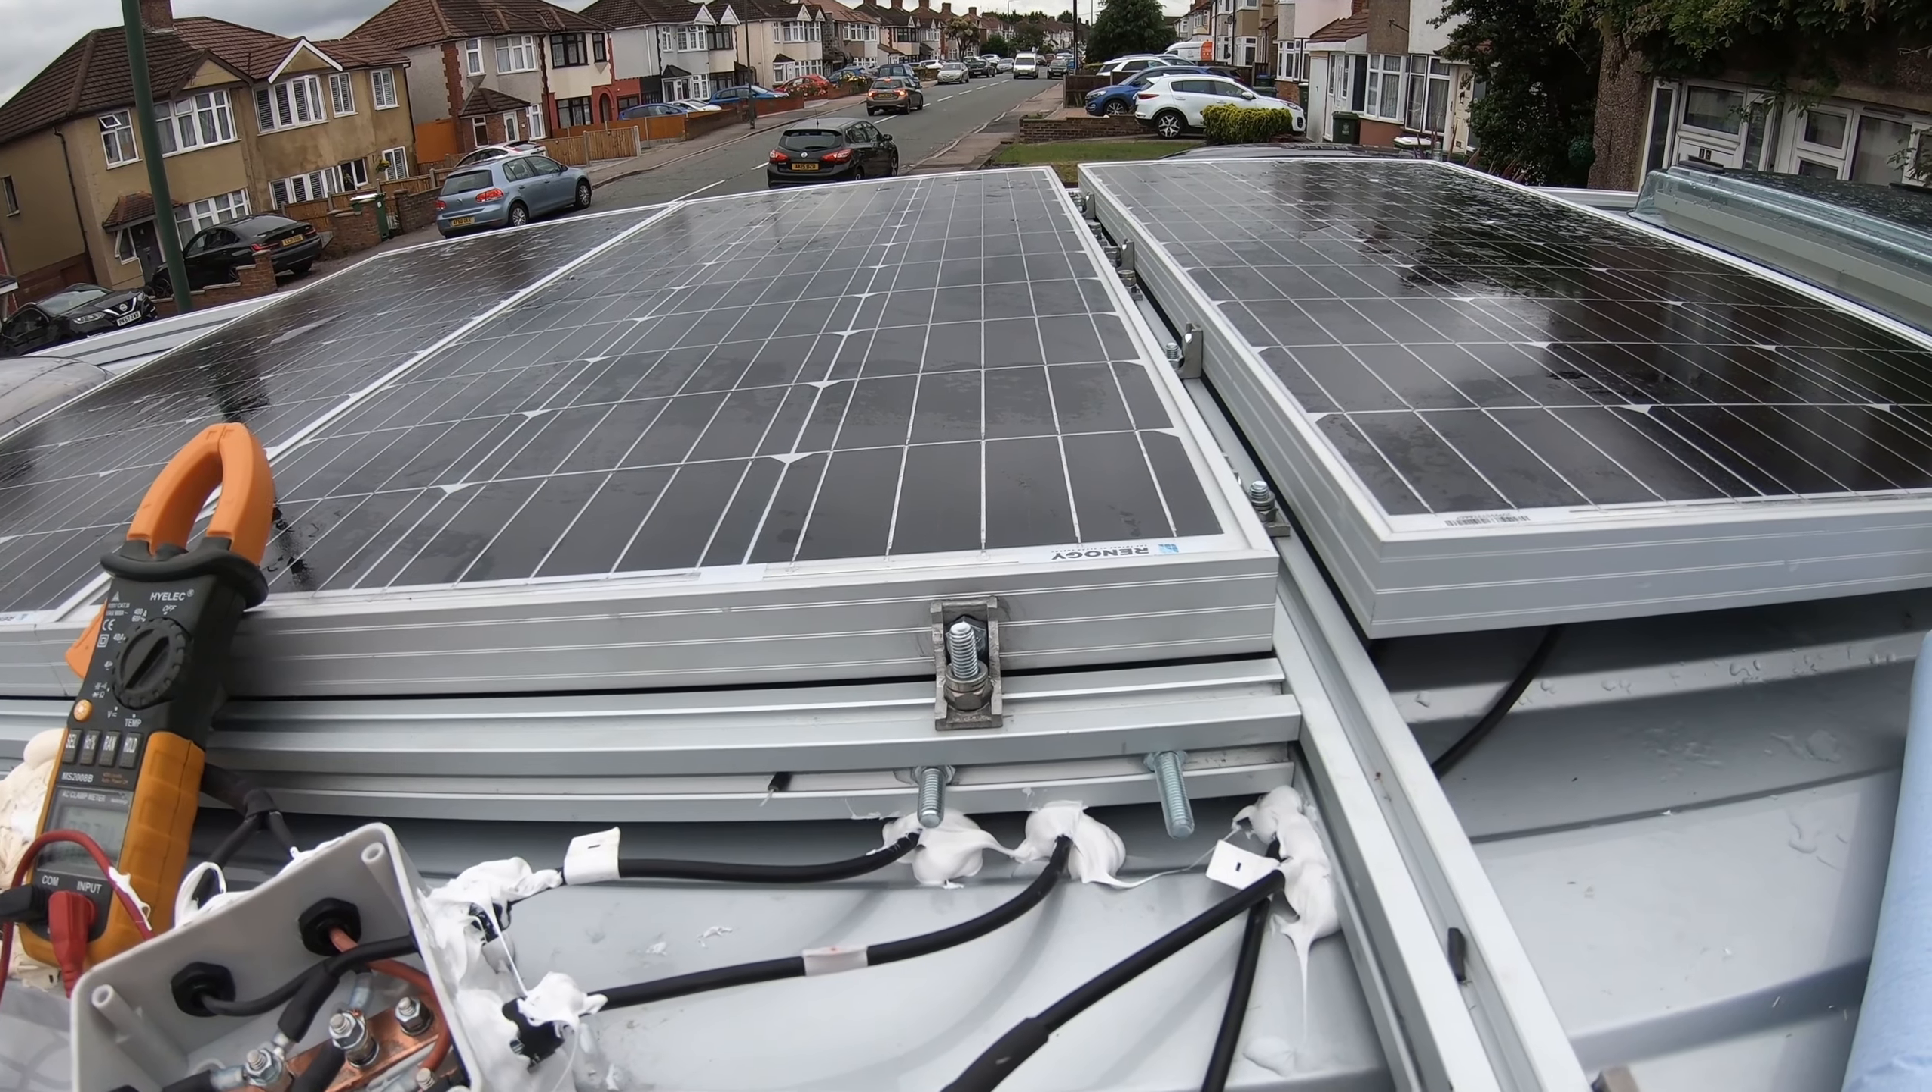So i finally finished off doing the panels you can see they're all connected up.